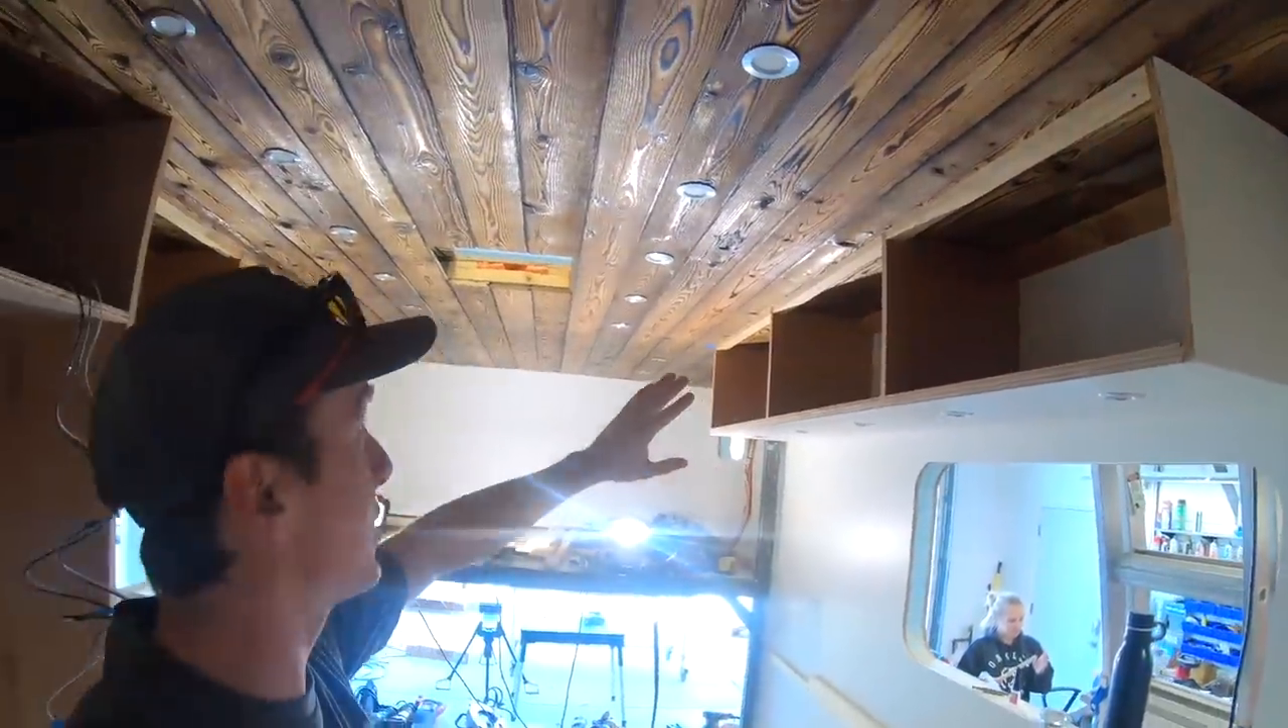We have our cabinets all in, lights in, painted.